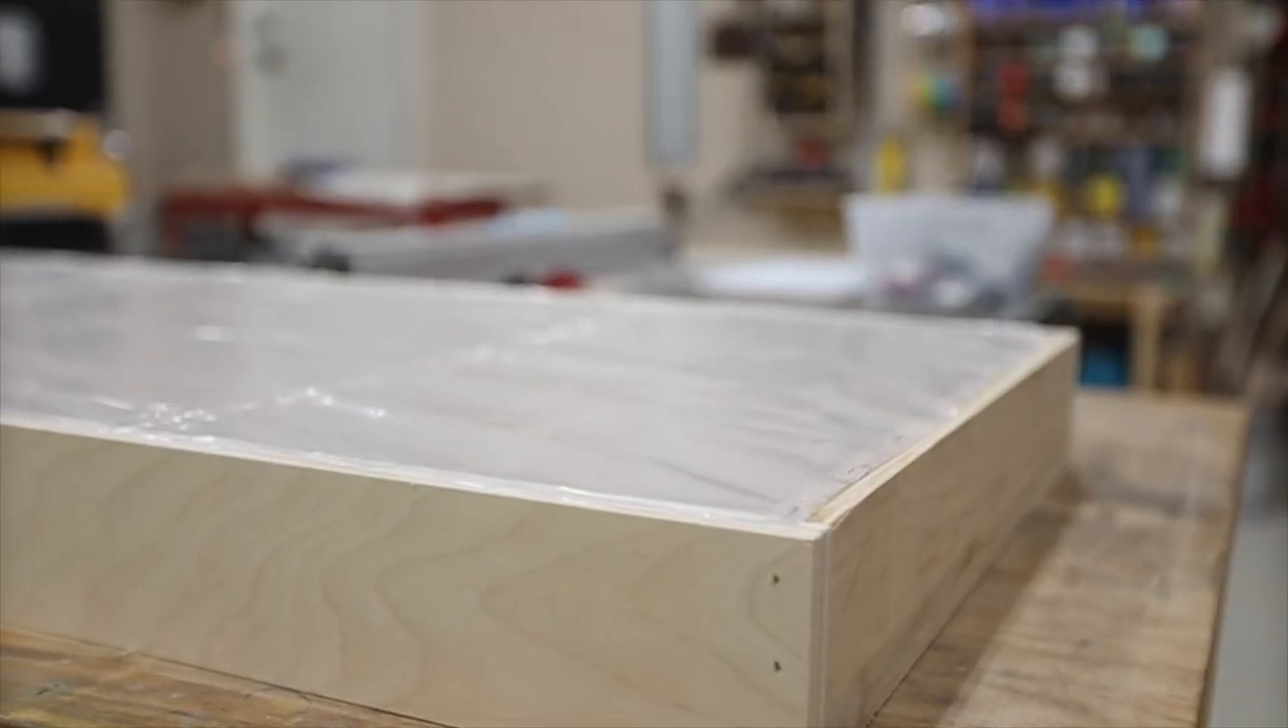At this point I've got all of the frames made that are going to hold the insulation and I have put the plastic backer on them so it's going to keep that insulation in there.